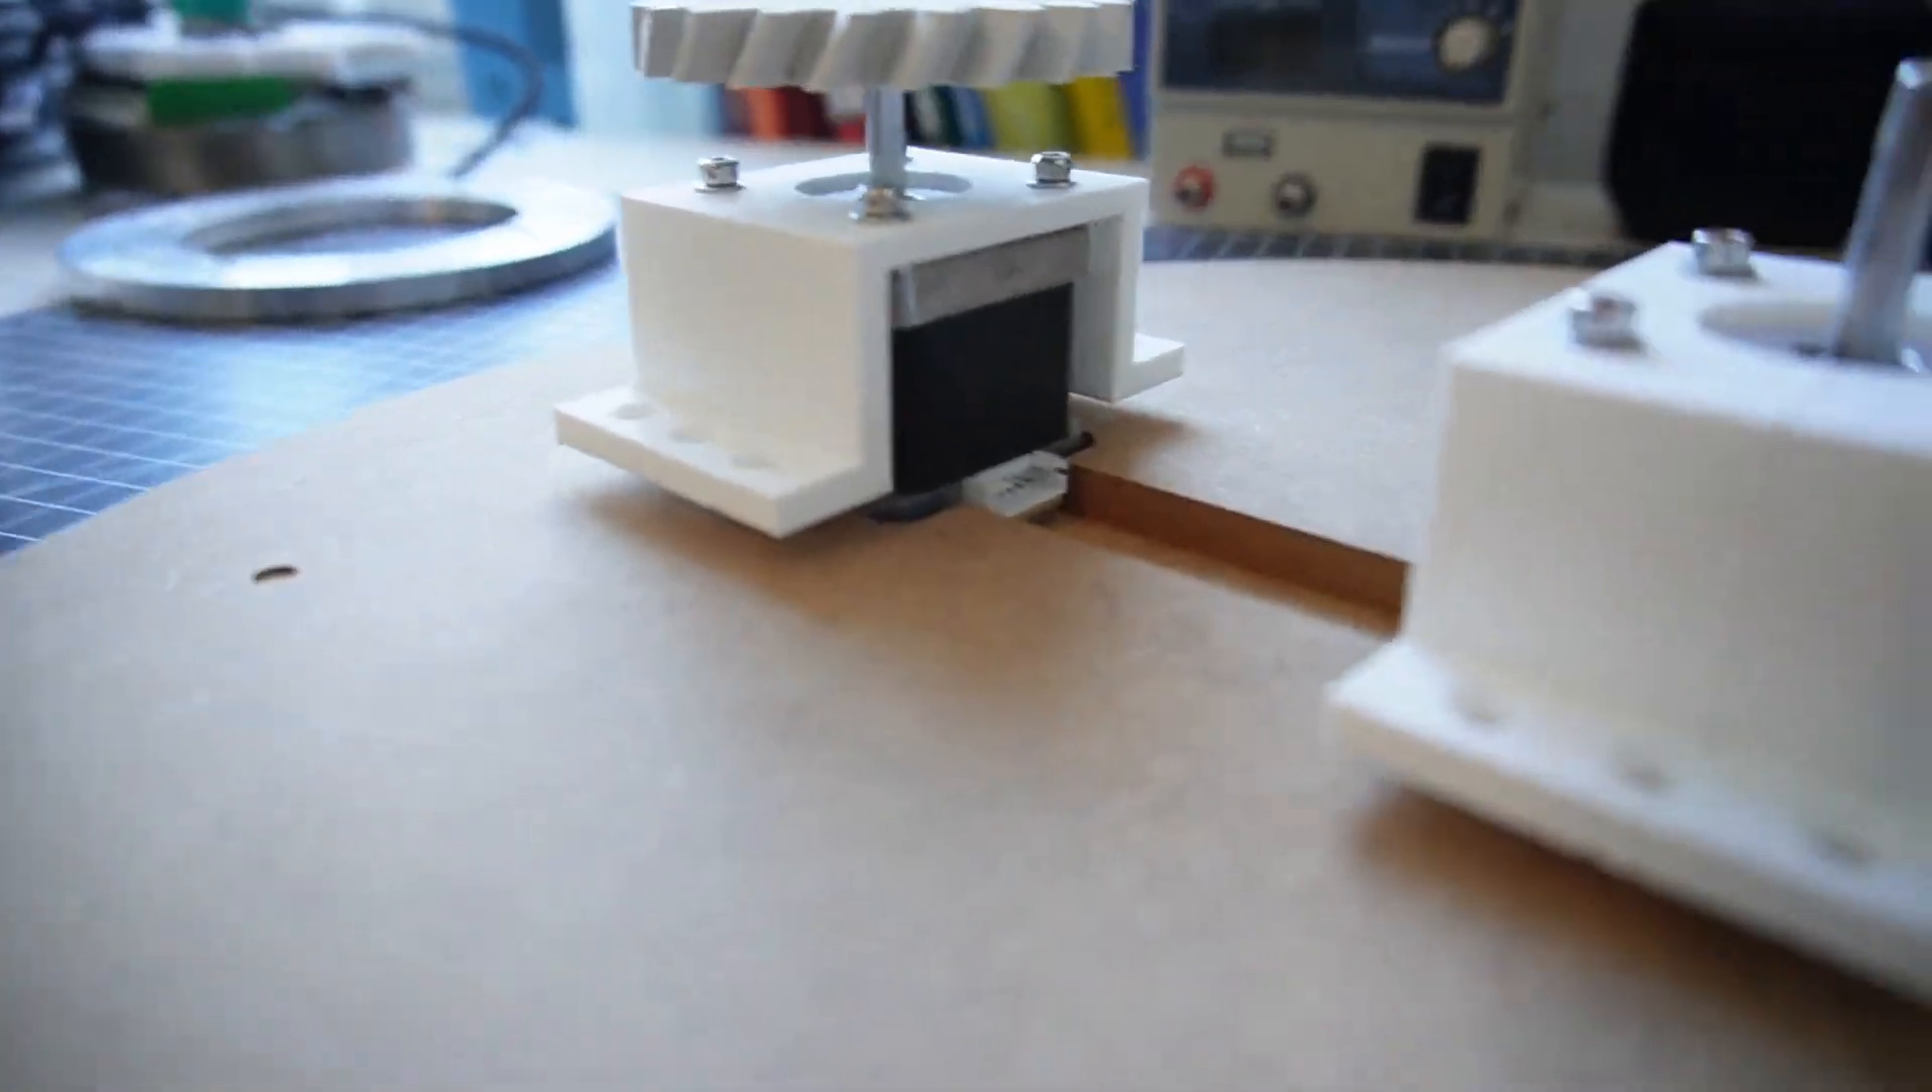But as you can see there is a gap between the bracket and the base plate.